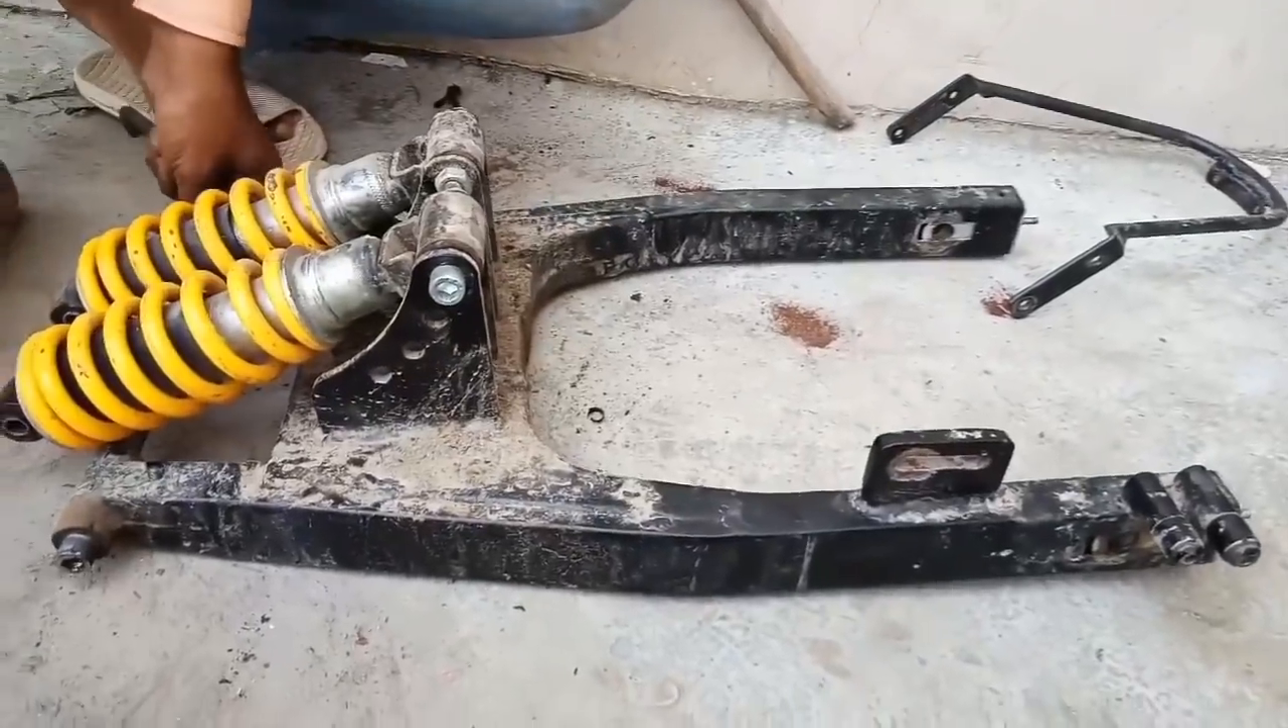आप देख सकते हो दोनों मोनो शोकर ऐसे फिट हो गया है।